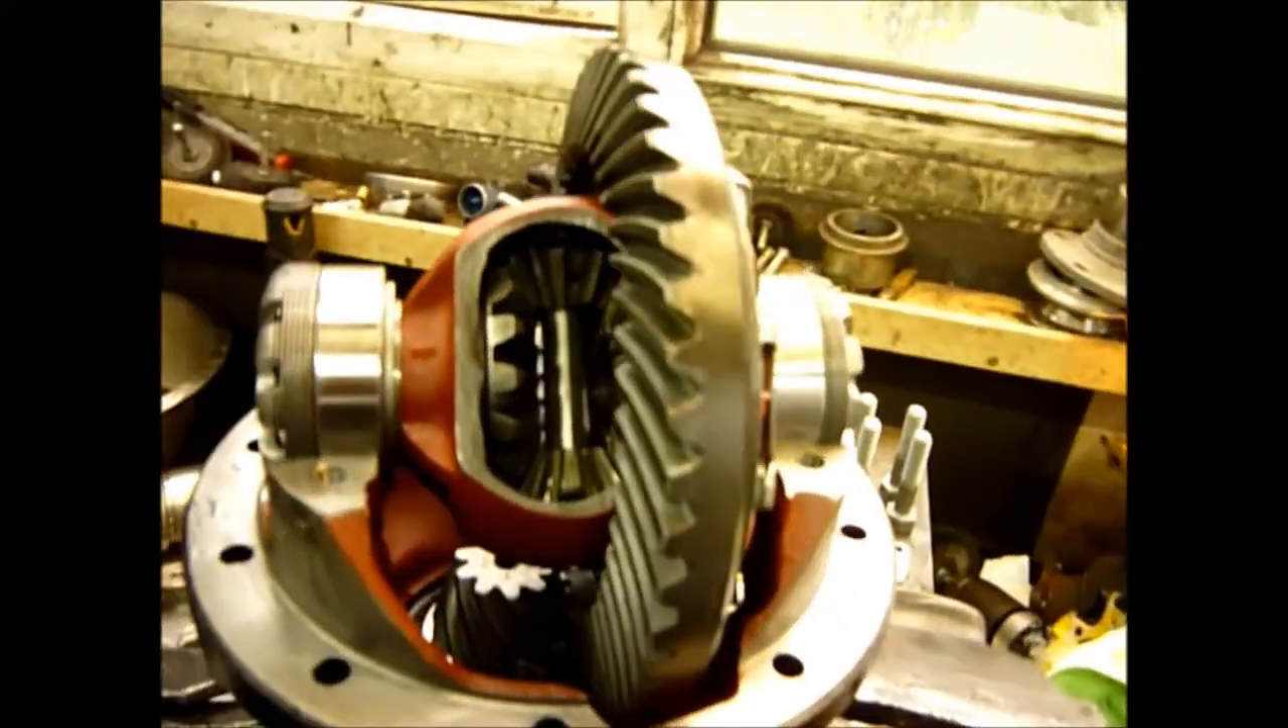We've now got the centre in place with the carrier cap rings.